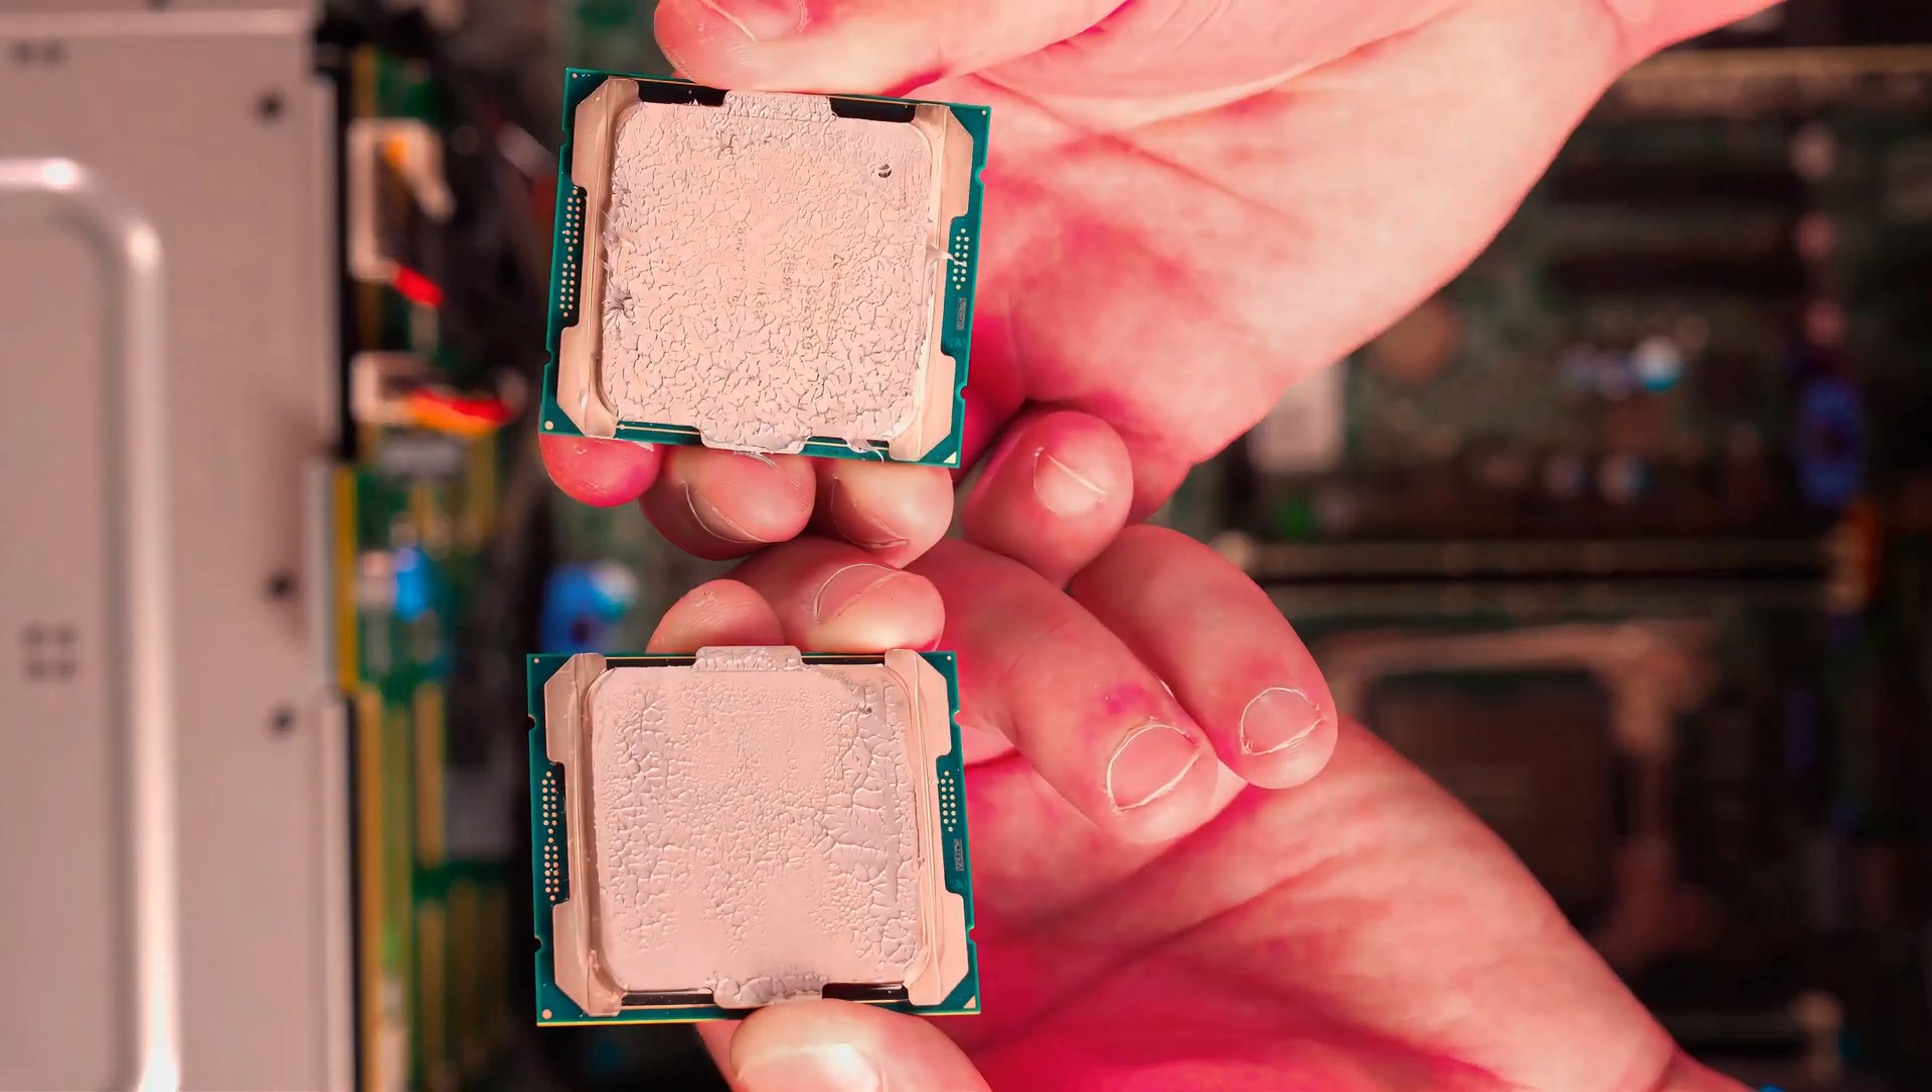We have successfully removed both existing CPUs.